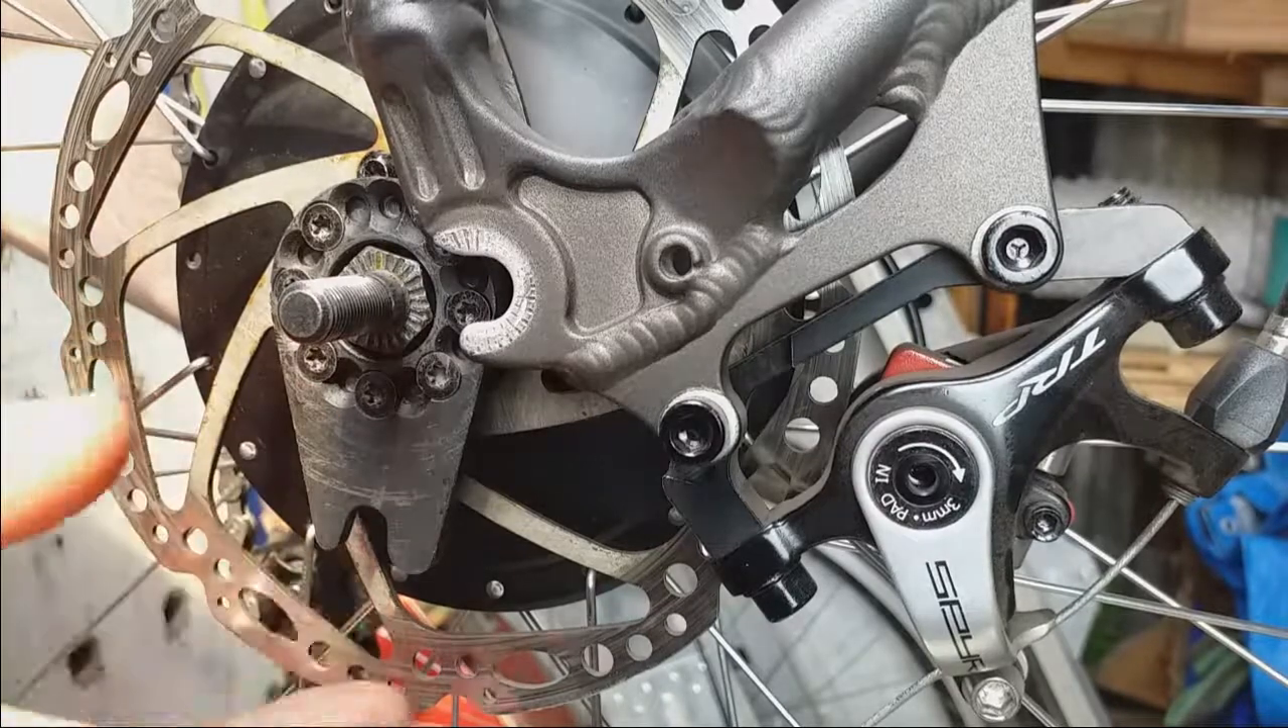So that's the no turn washer or axle plate installed on the hub and now it's time to see if it will fit.